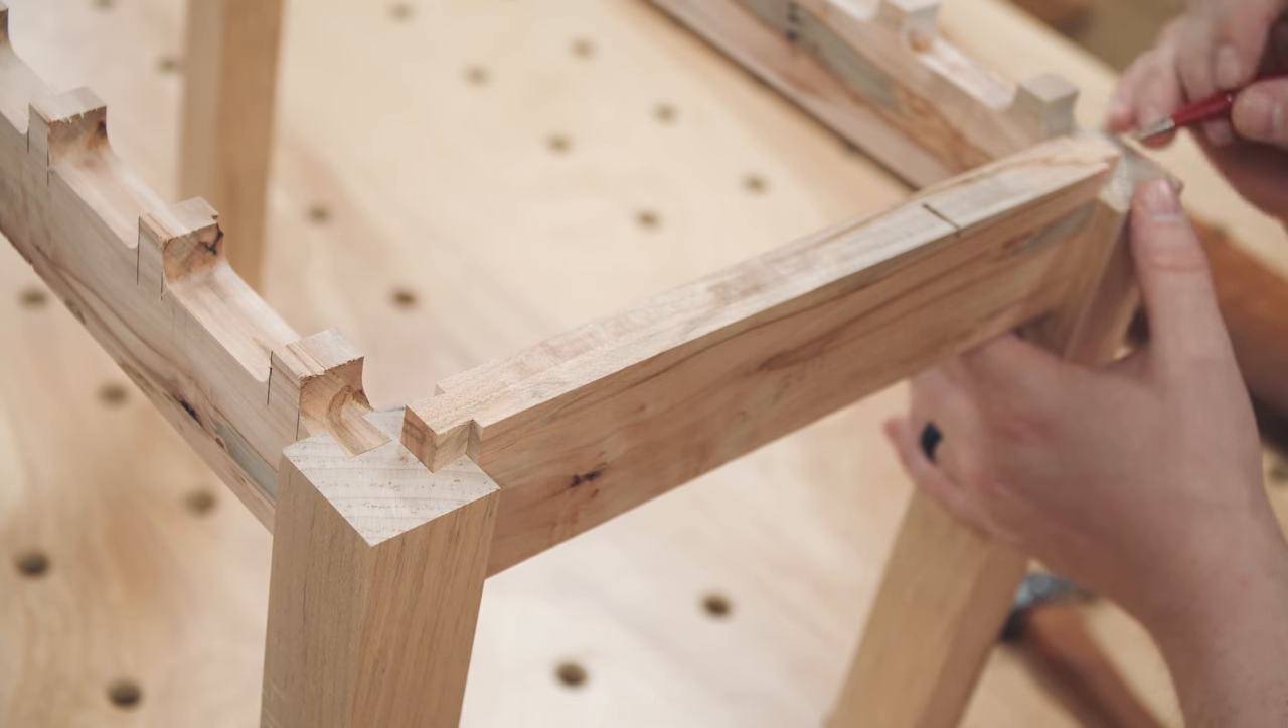This dry assembly shows the slat cuts on the front and back rails lining up with the top of the legs, and it also shows how much the side rails need to be trimmed to match the top of the legs.